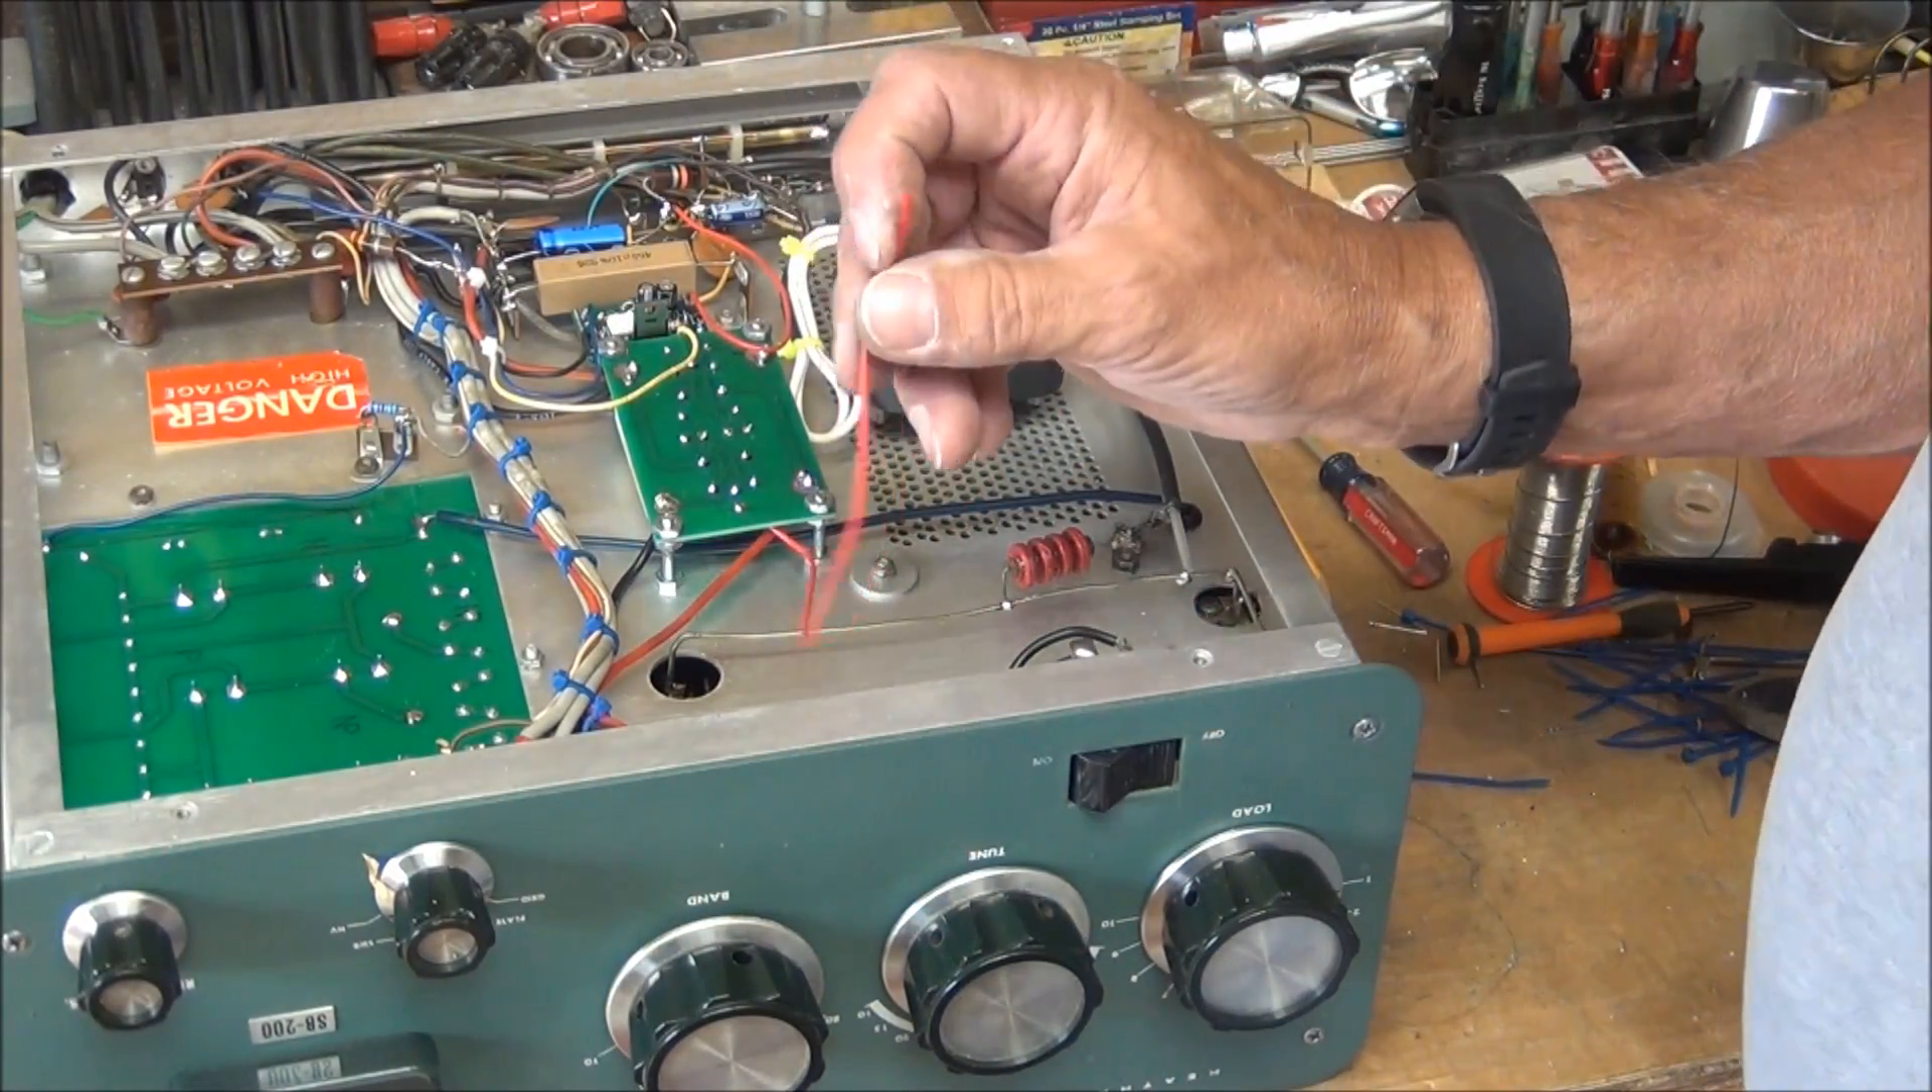Okay the only thing left is this wire to get hooked up this red wire.